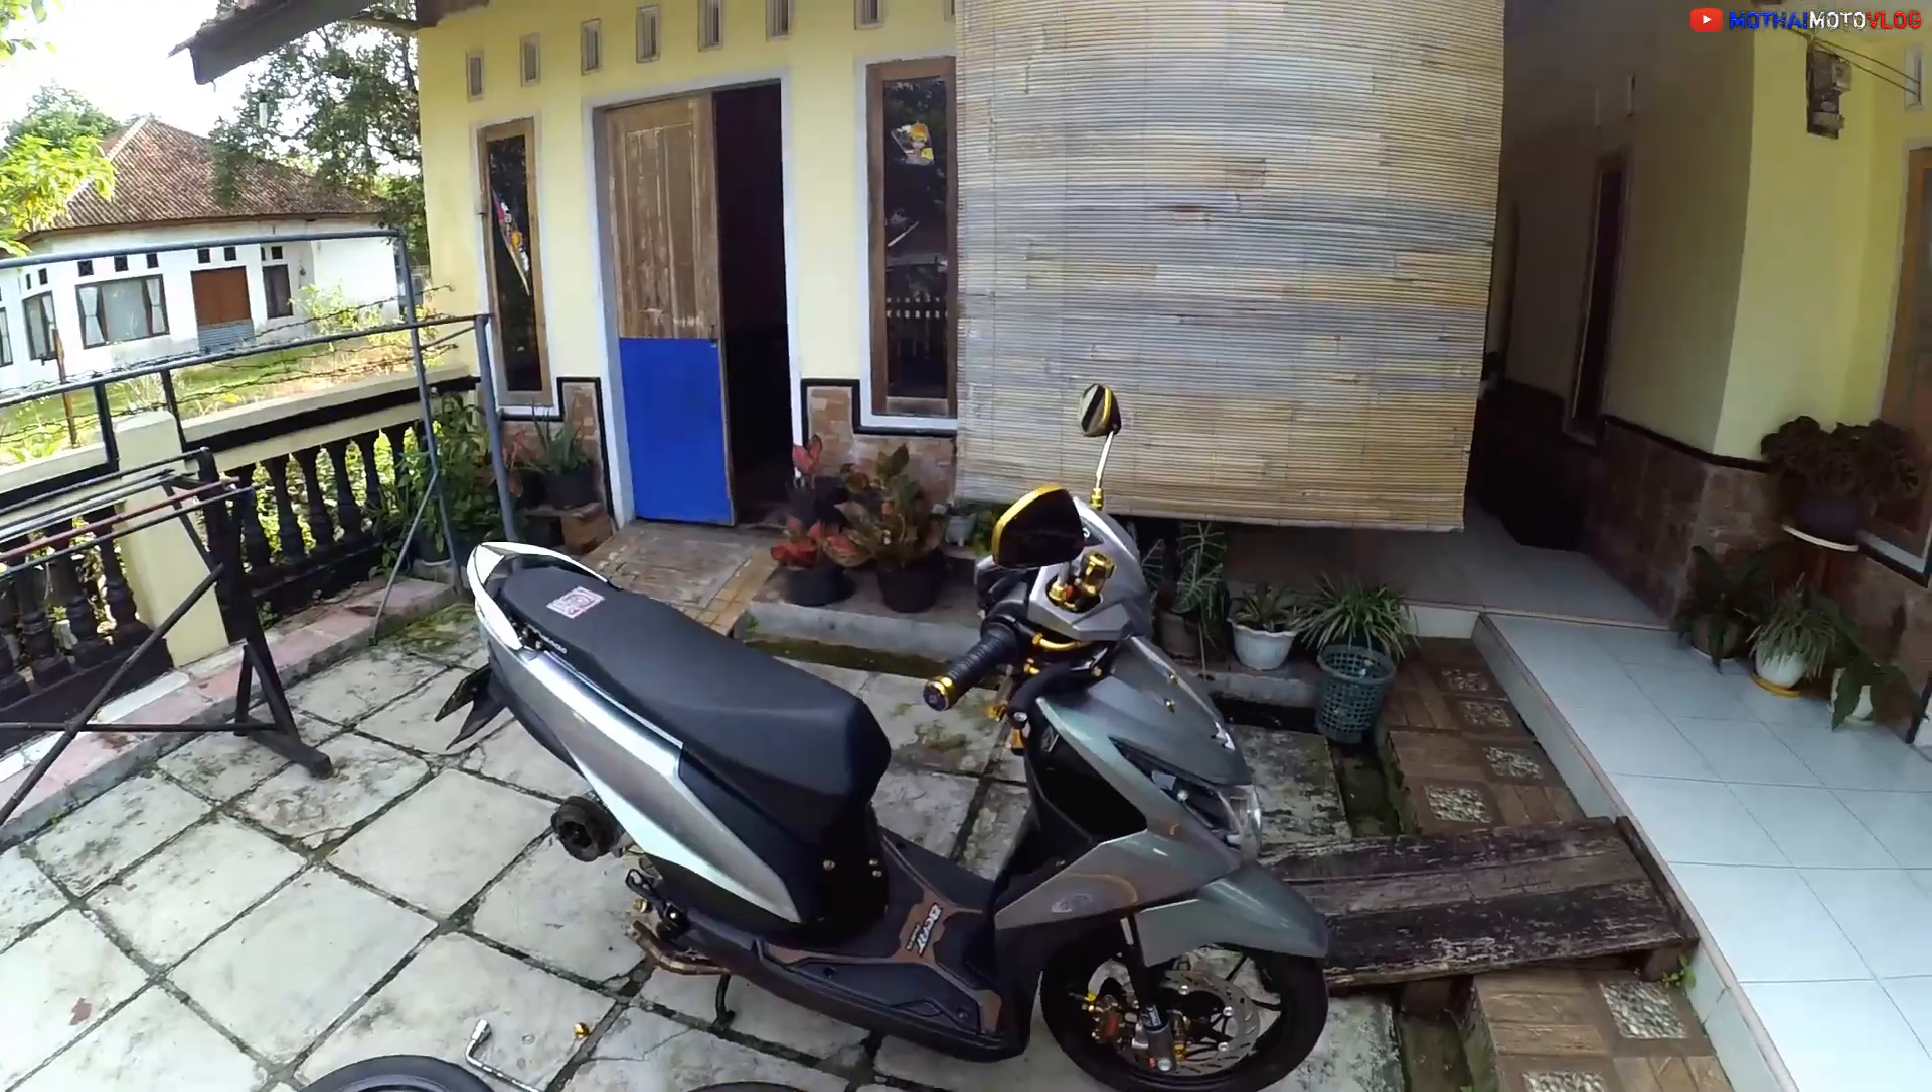Sekarang ini untuk pelak depannya udah gua pasang ya jadi tinggal pelak belakang aja.